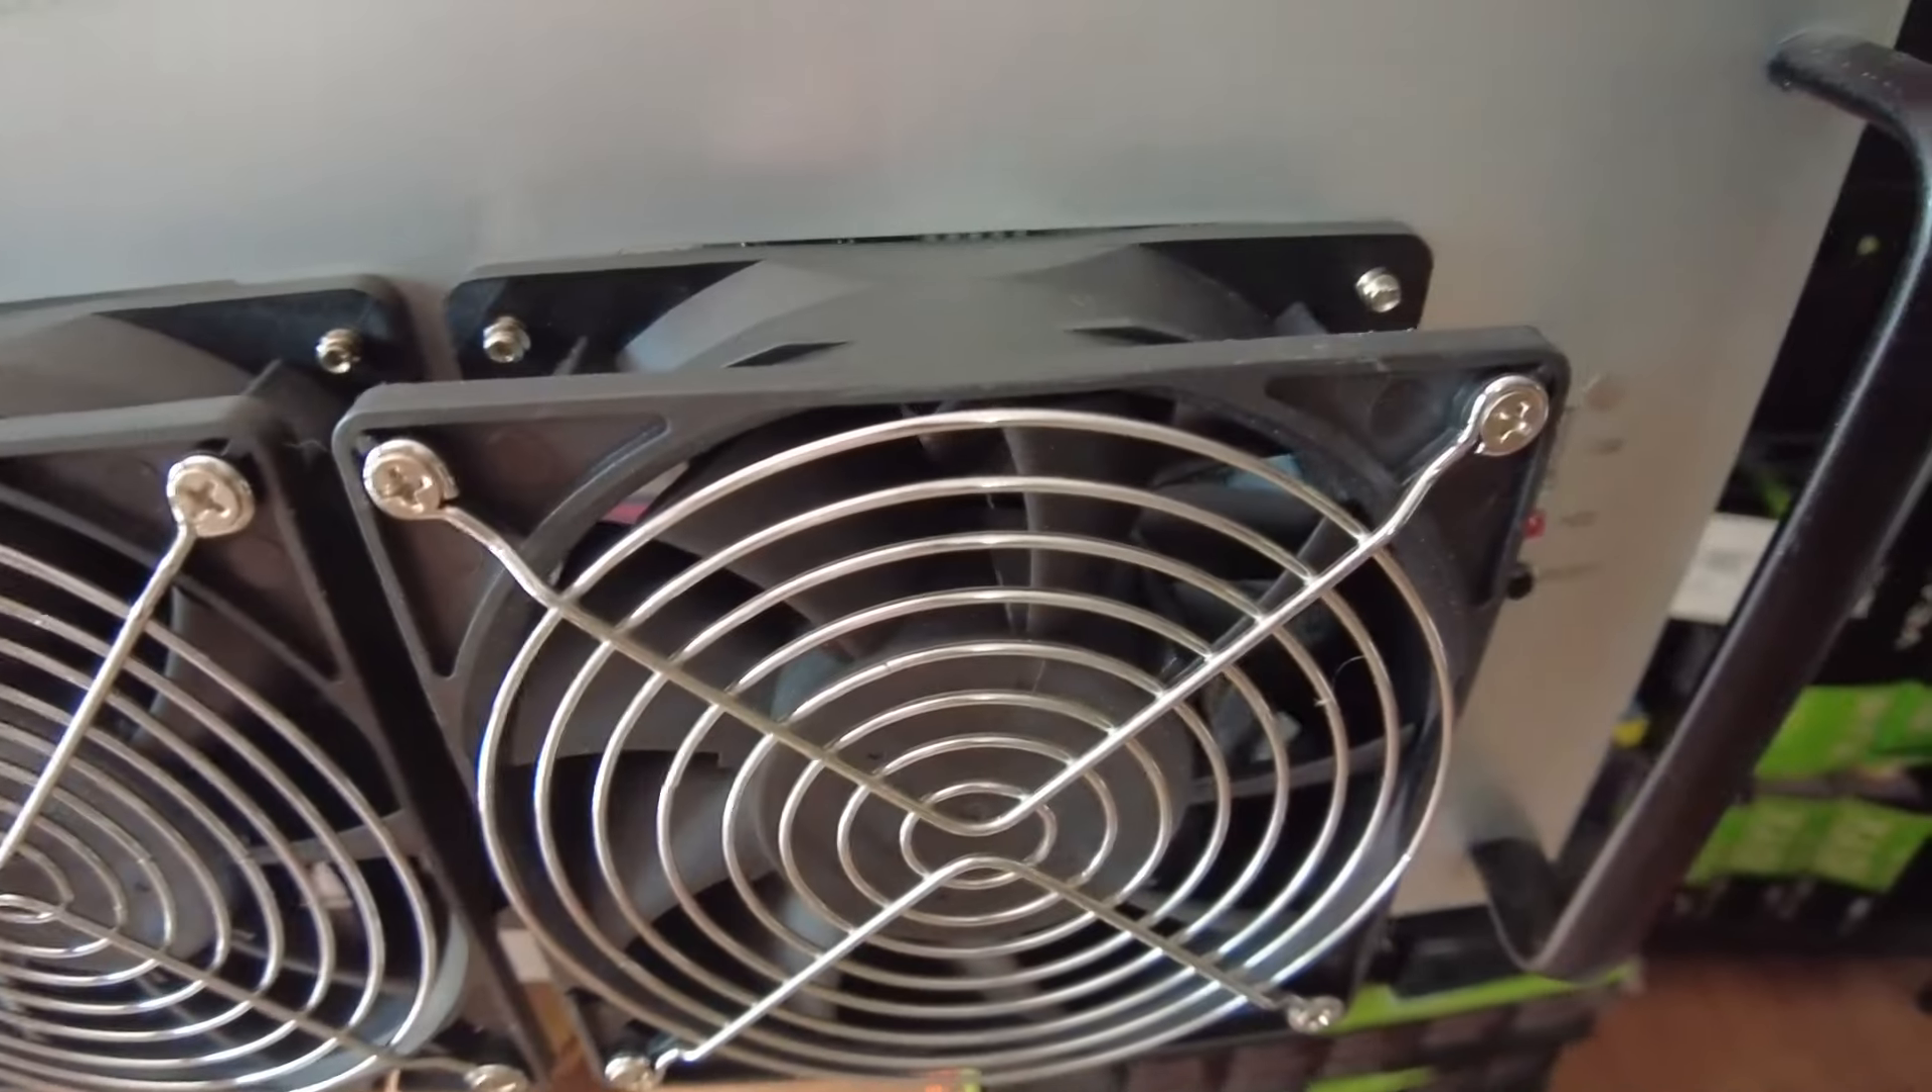All righty the fans are flipped around on the outside and all screwed in.